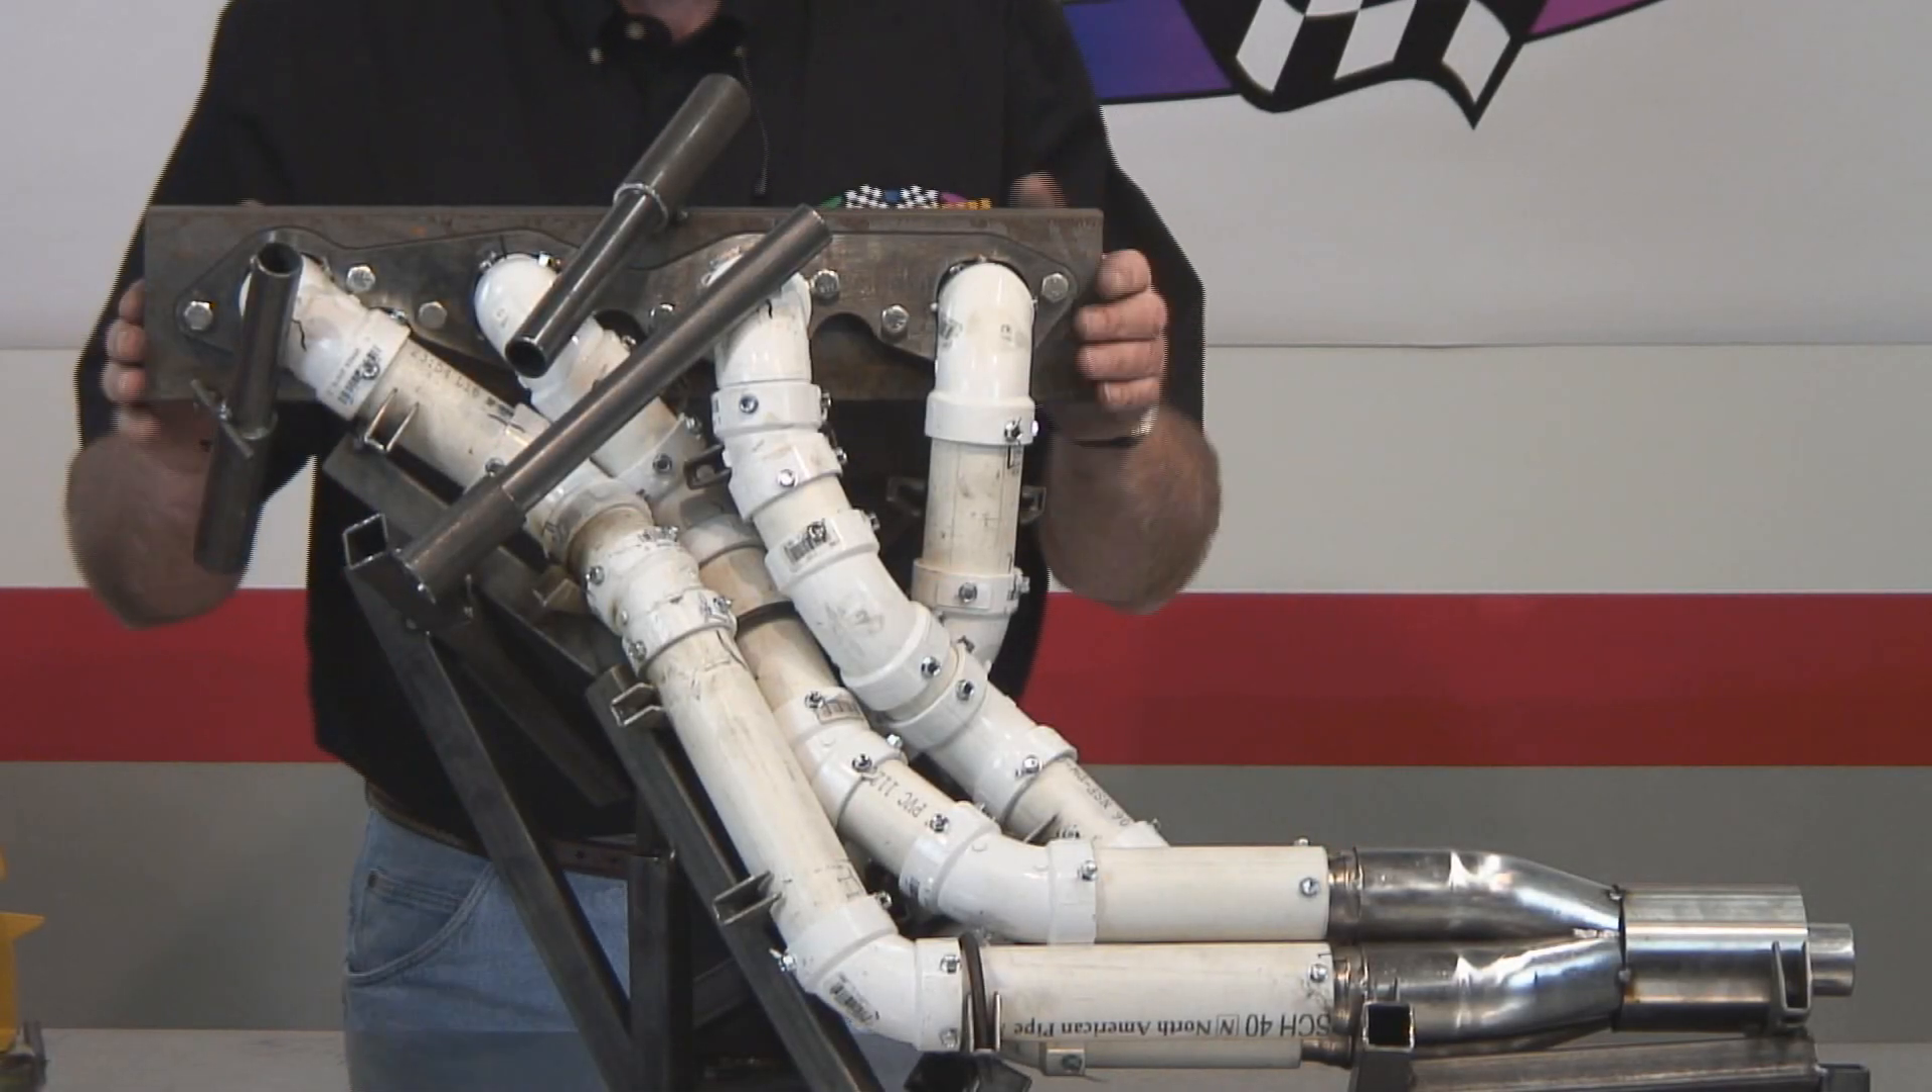You can see we have the fixturing tubes all in place.